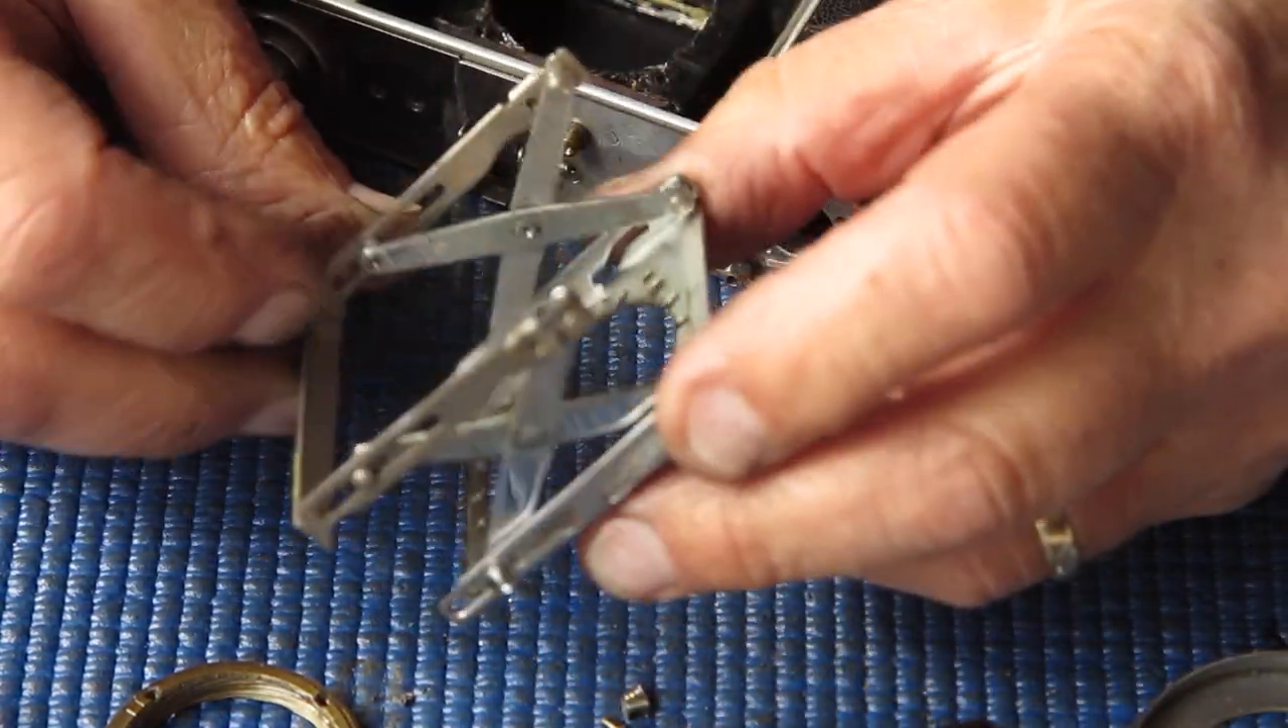So the struts should lift out of the body at this stage they do.